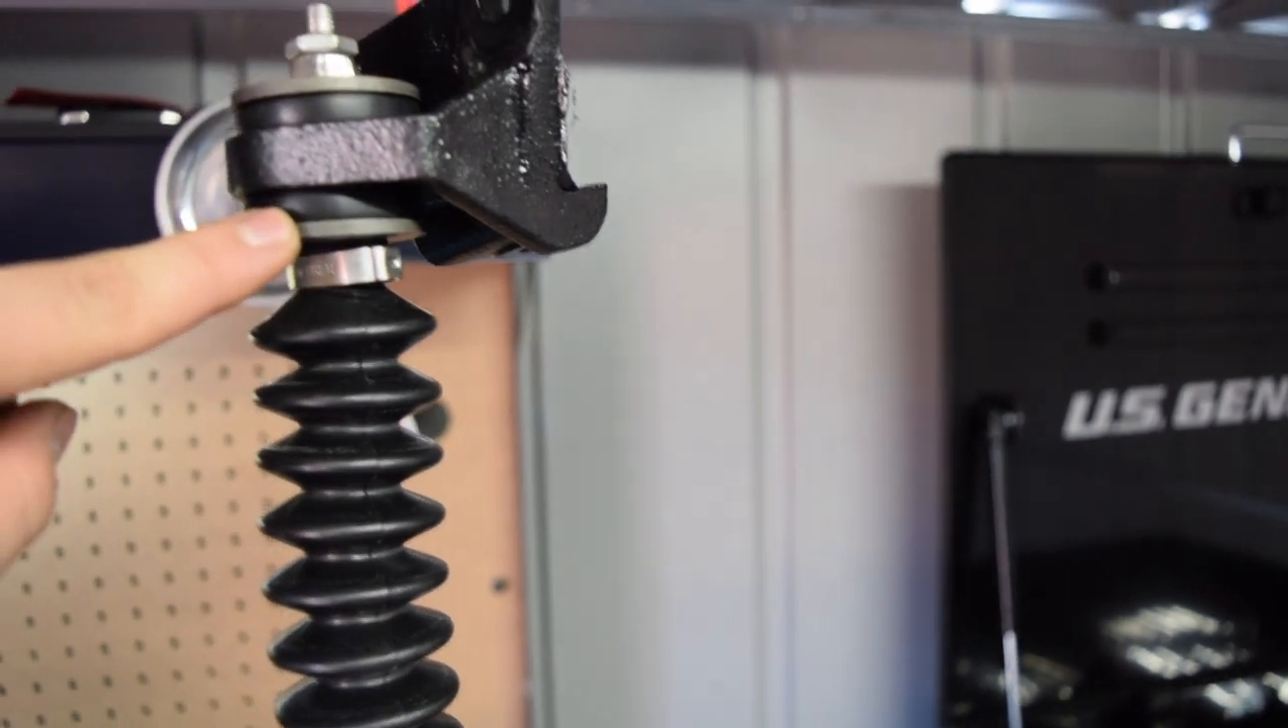Okay, so the boot is now on.